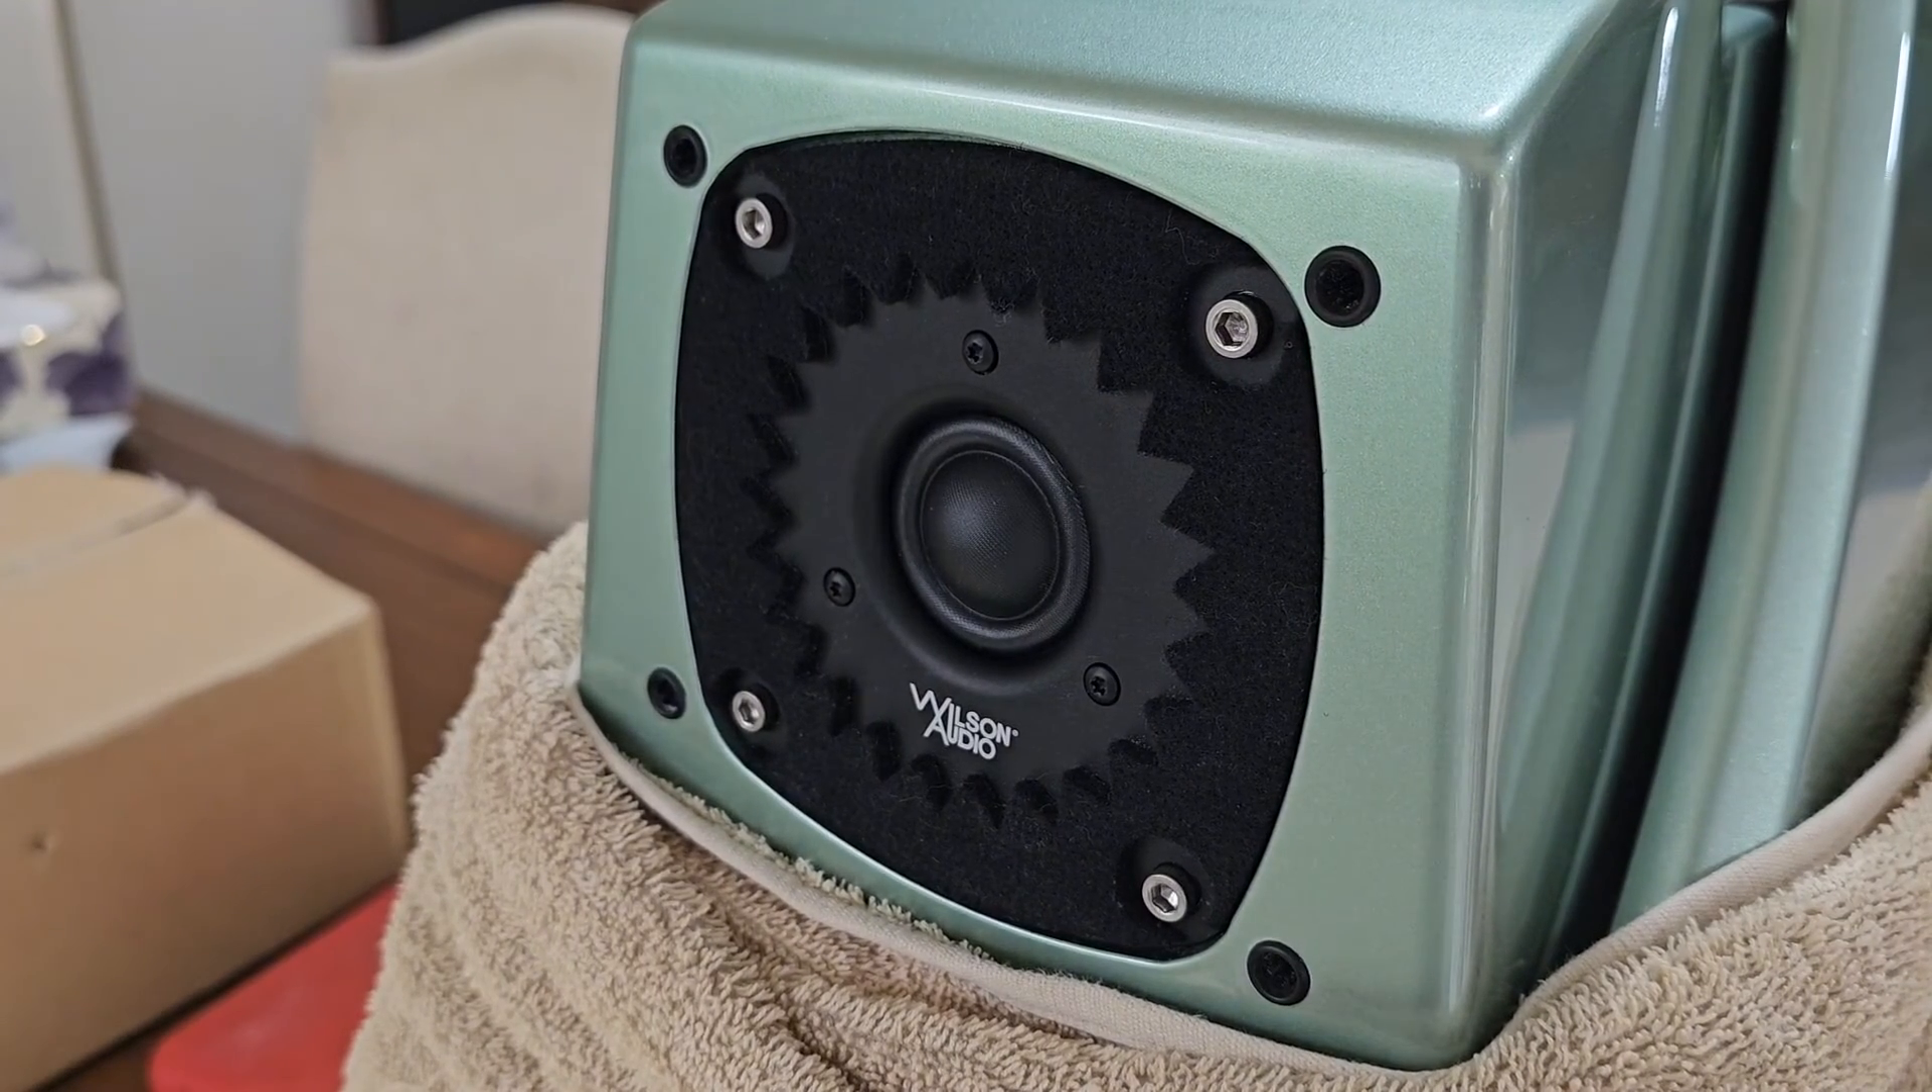The tweeter is in place.